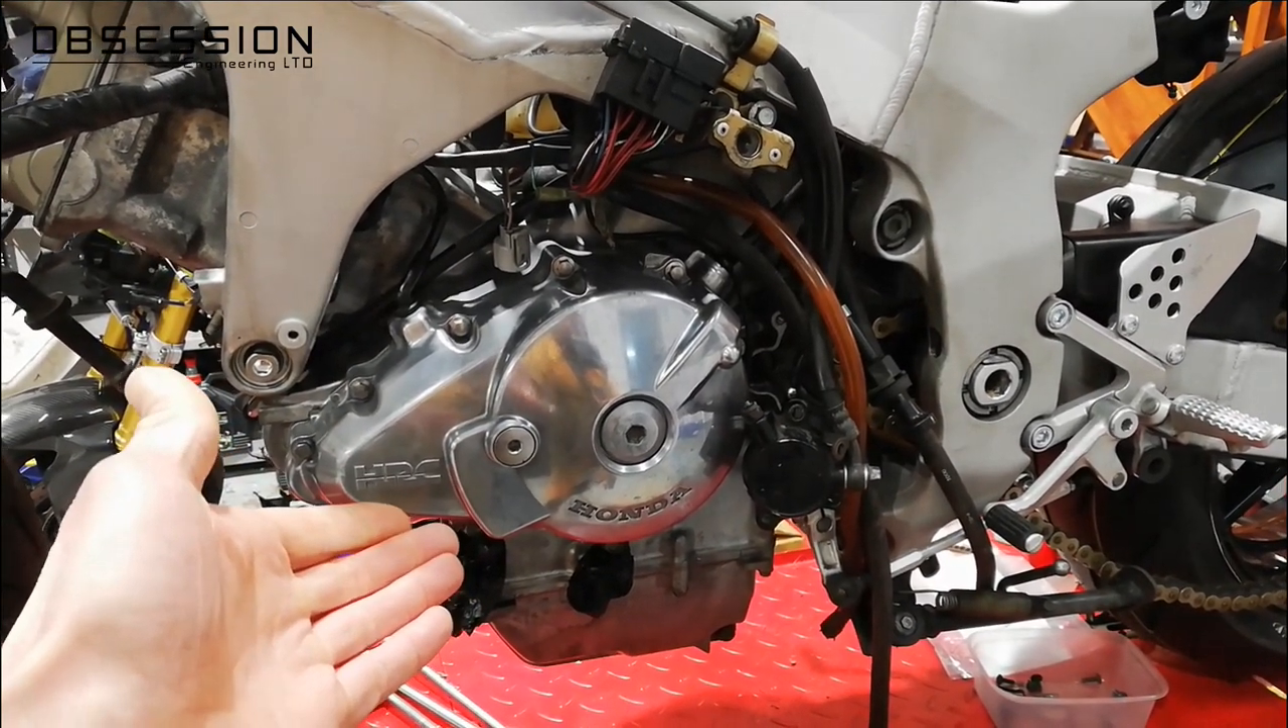So I'm going to give that a smear of grease and pop the cover back on. So that's the alternator cover back on and looking considerably better than when it was taken off.